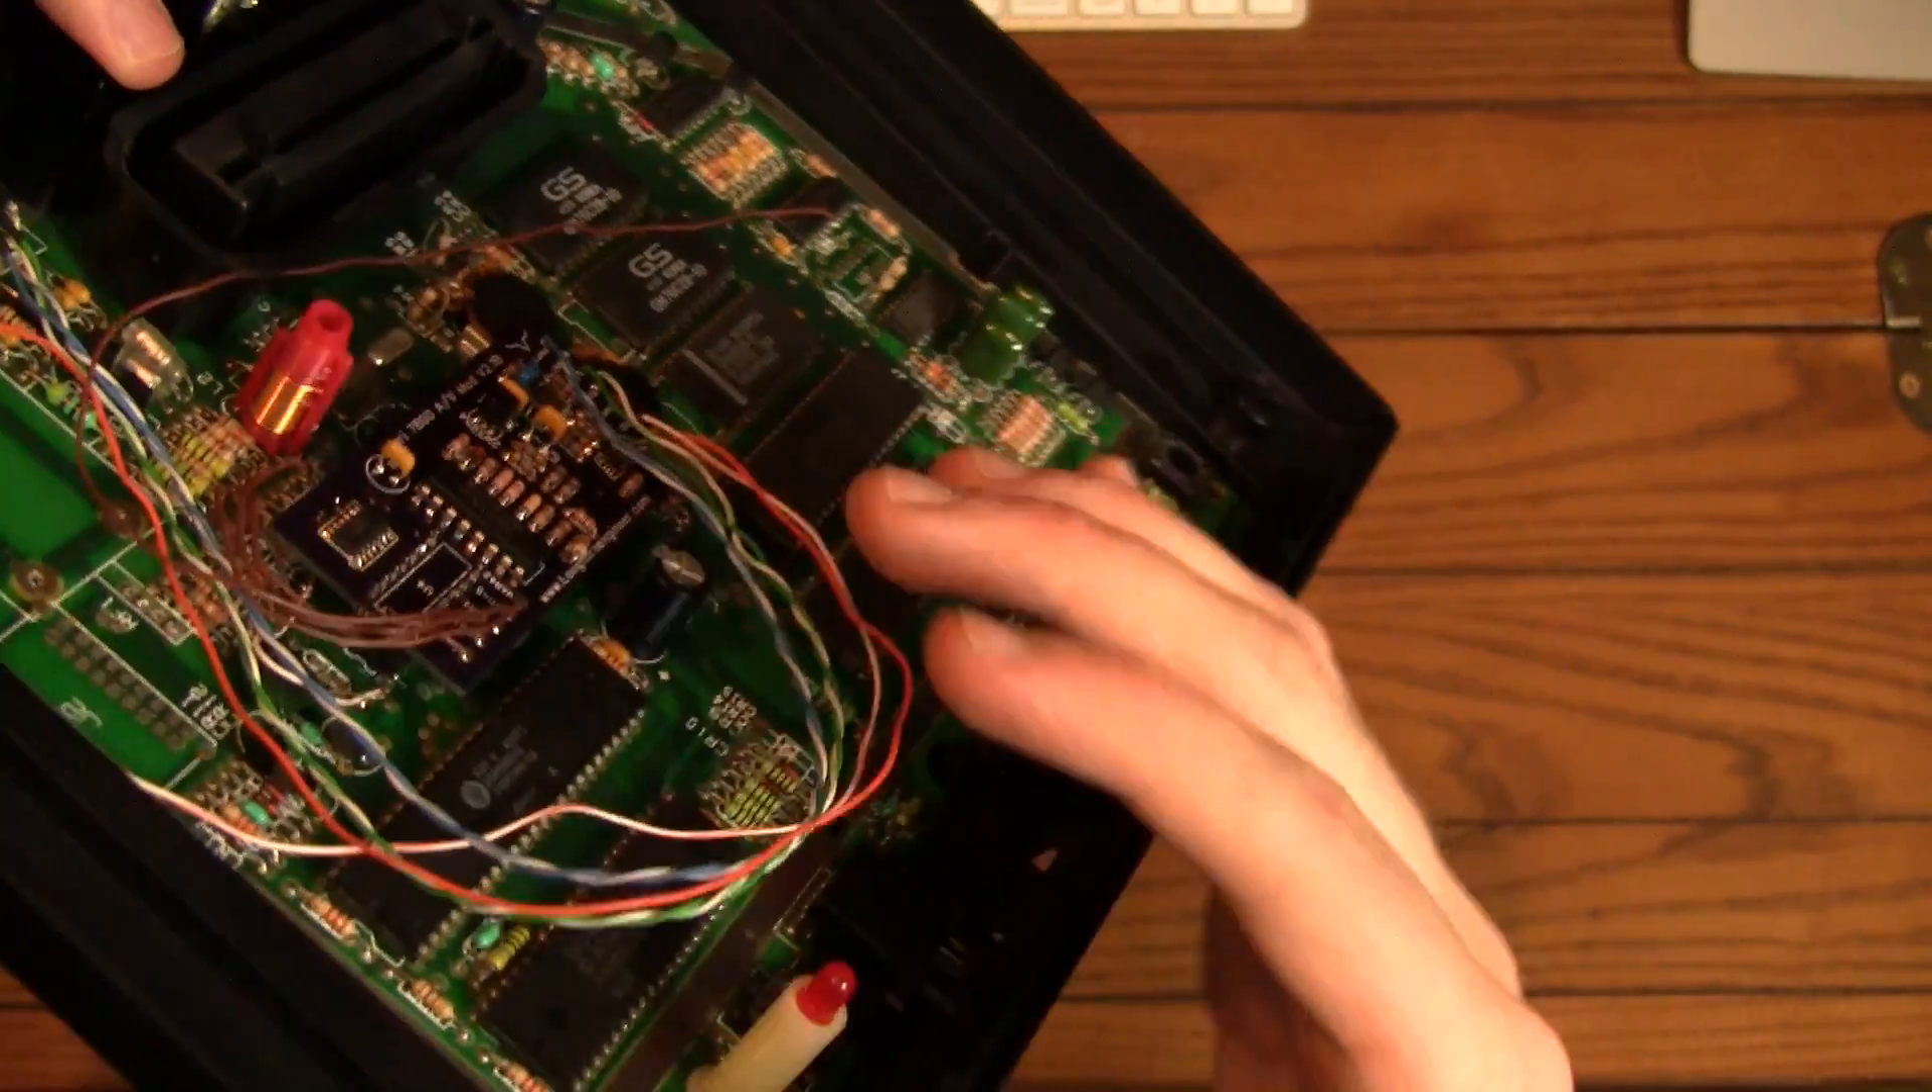And then we put our little sort of daughter board here on into the socket.